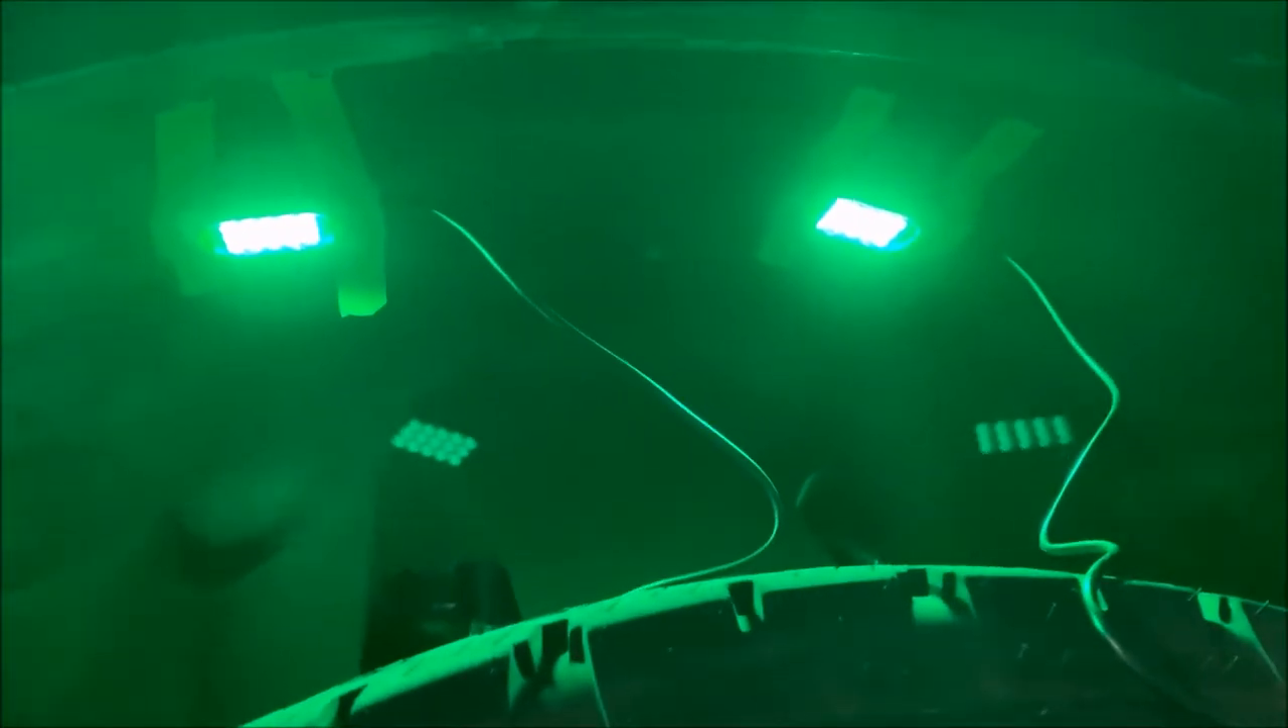I've got the first two lights mocked up here on the passenger side.